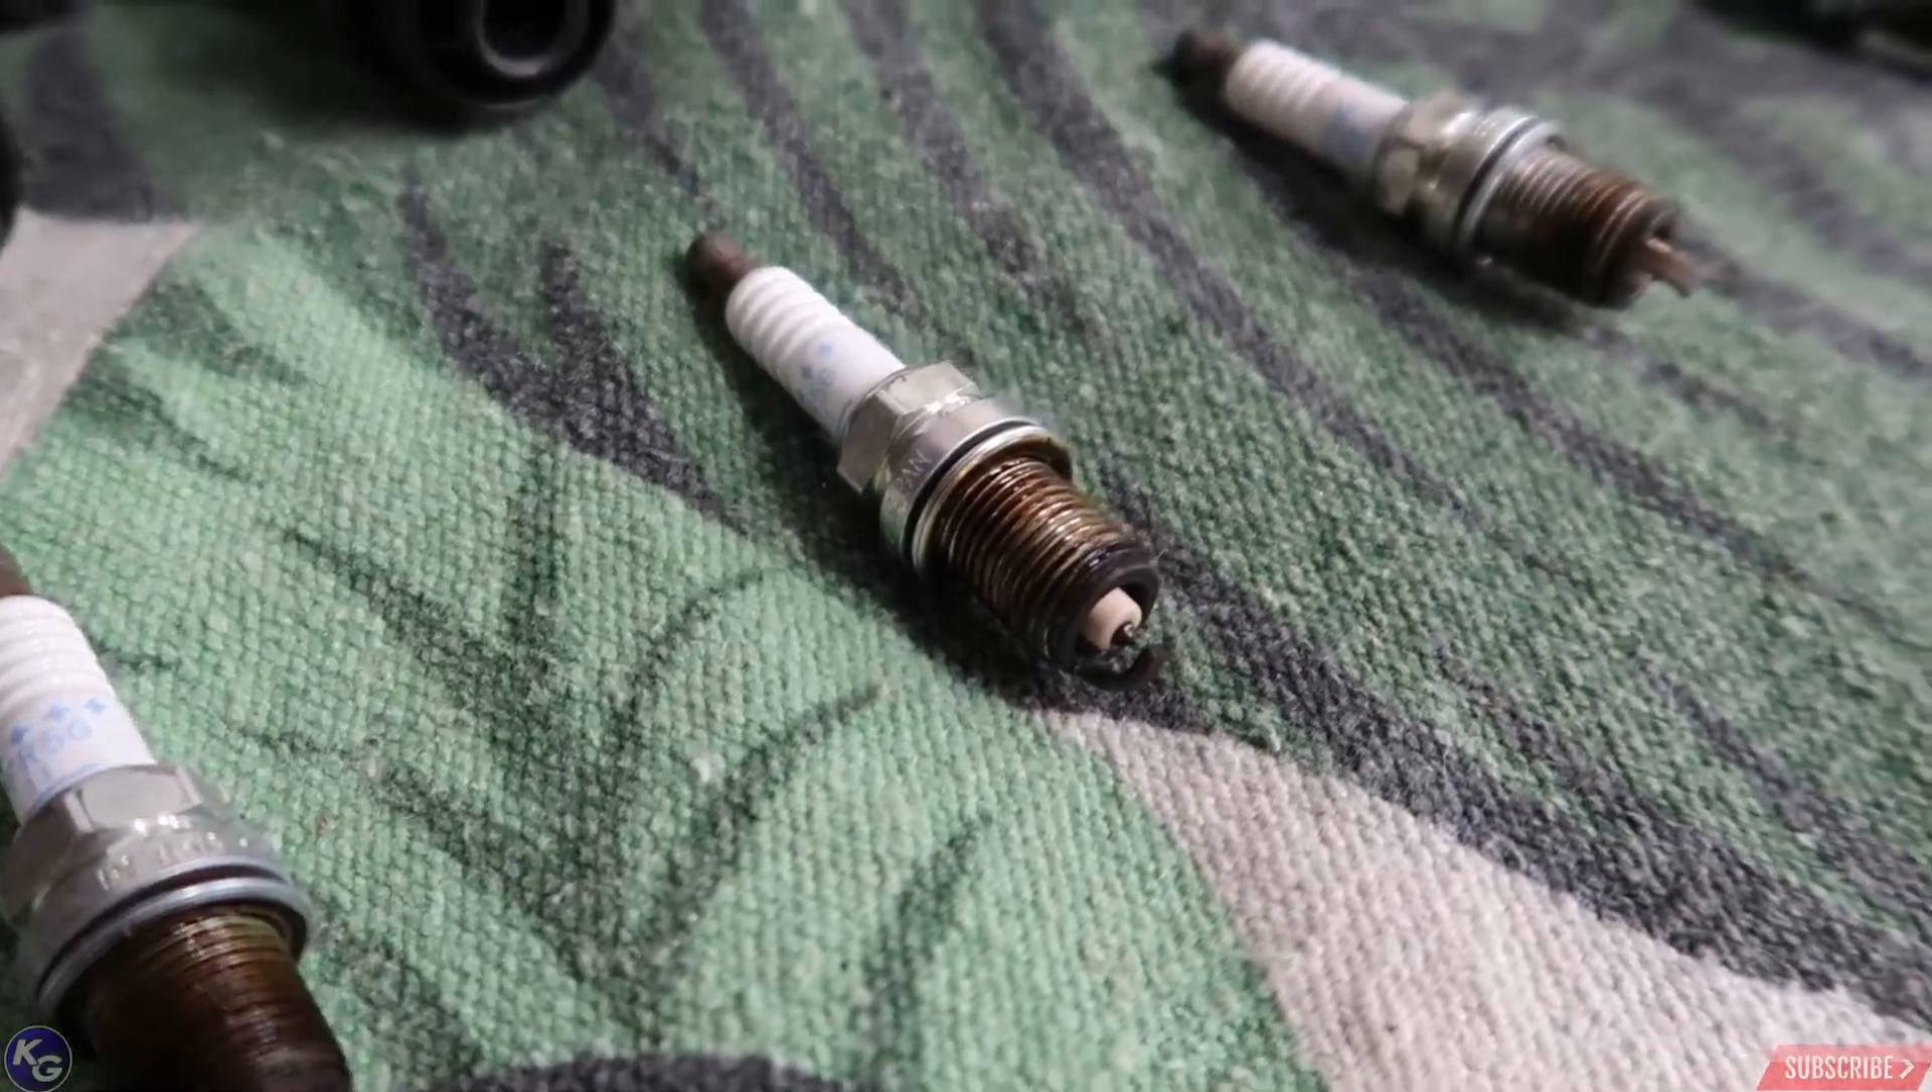Alright, here's the spark plugs all removed.